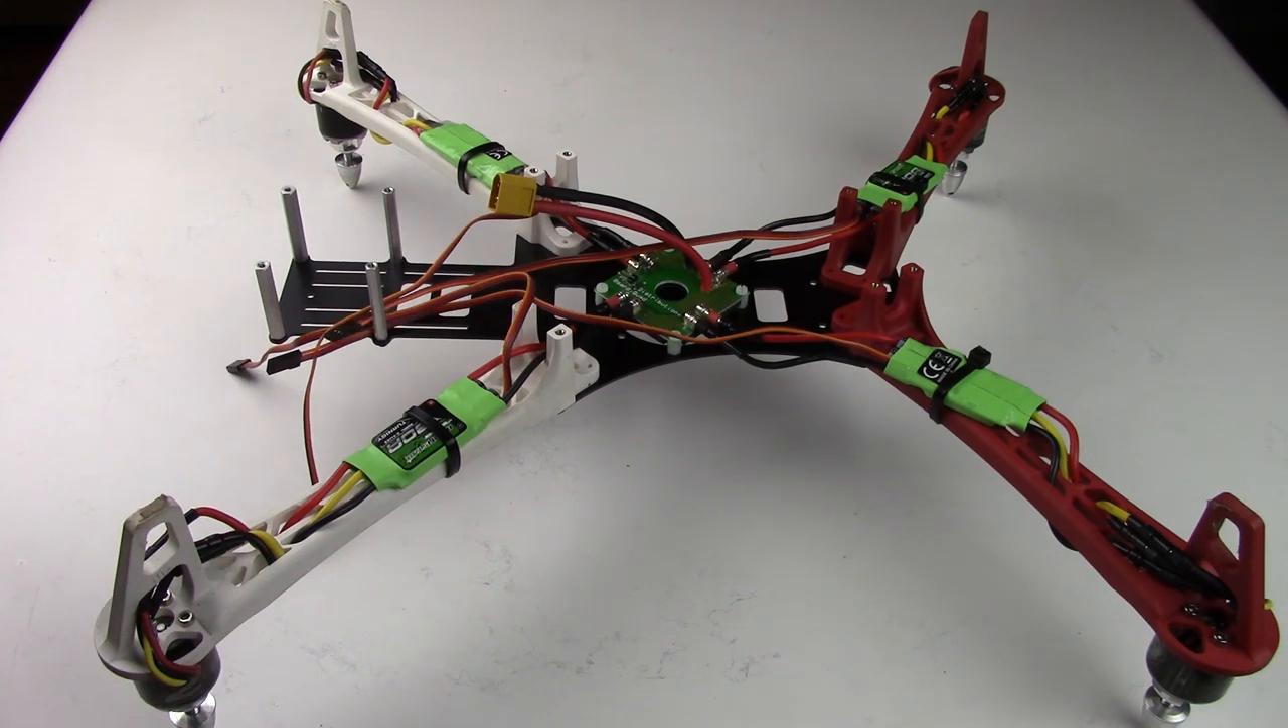So here it is the drivetrain of the copter is all assembled we have a main distribution power board we have an ESC and a motor on each arm.